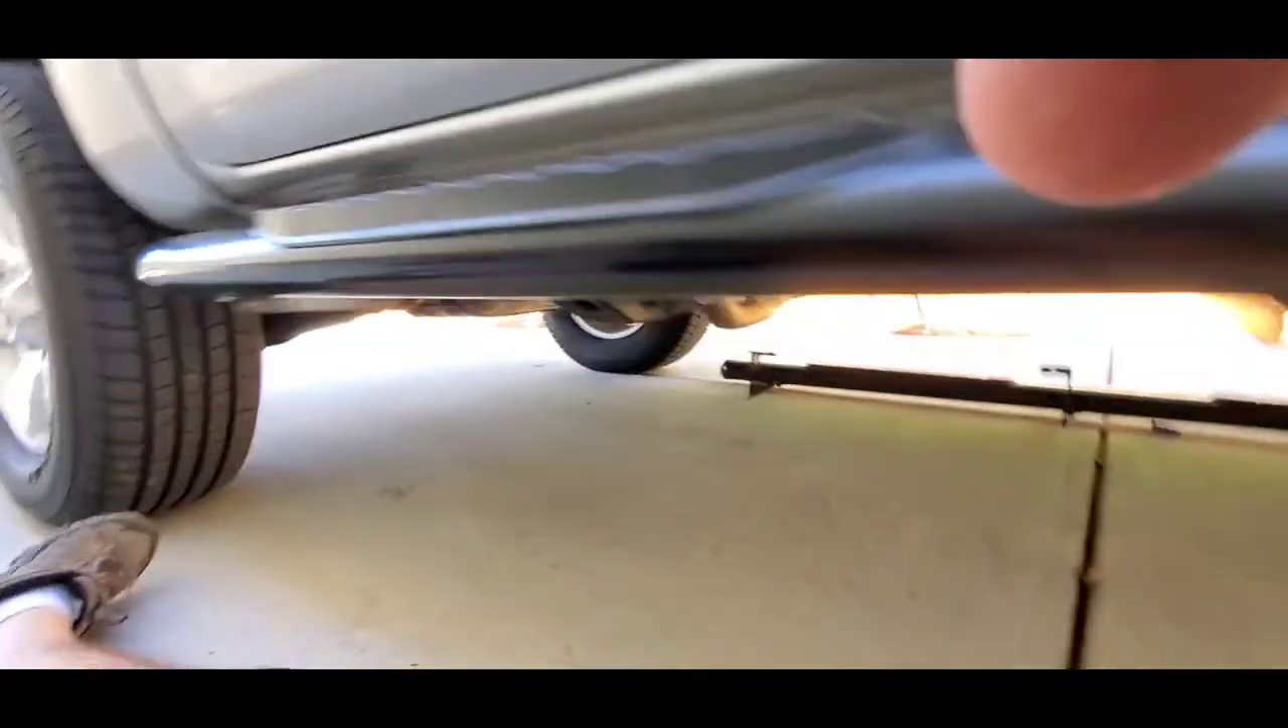Now I've got a step on the cab here.